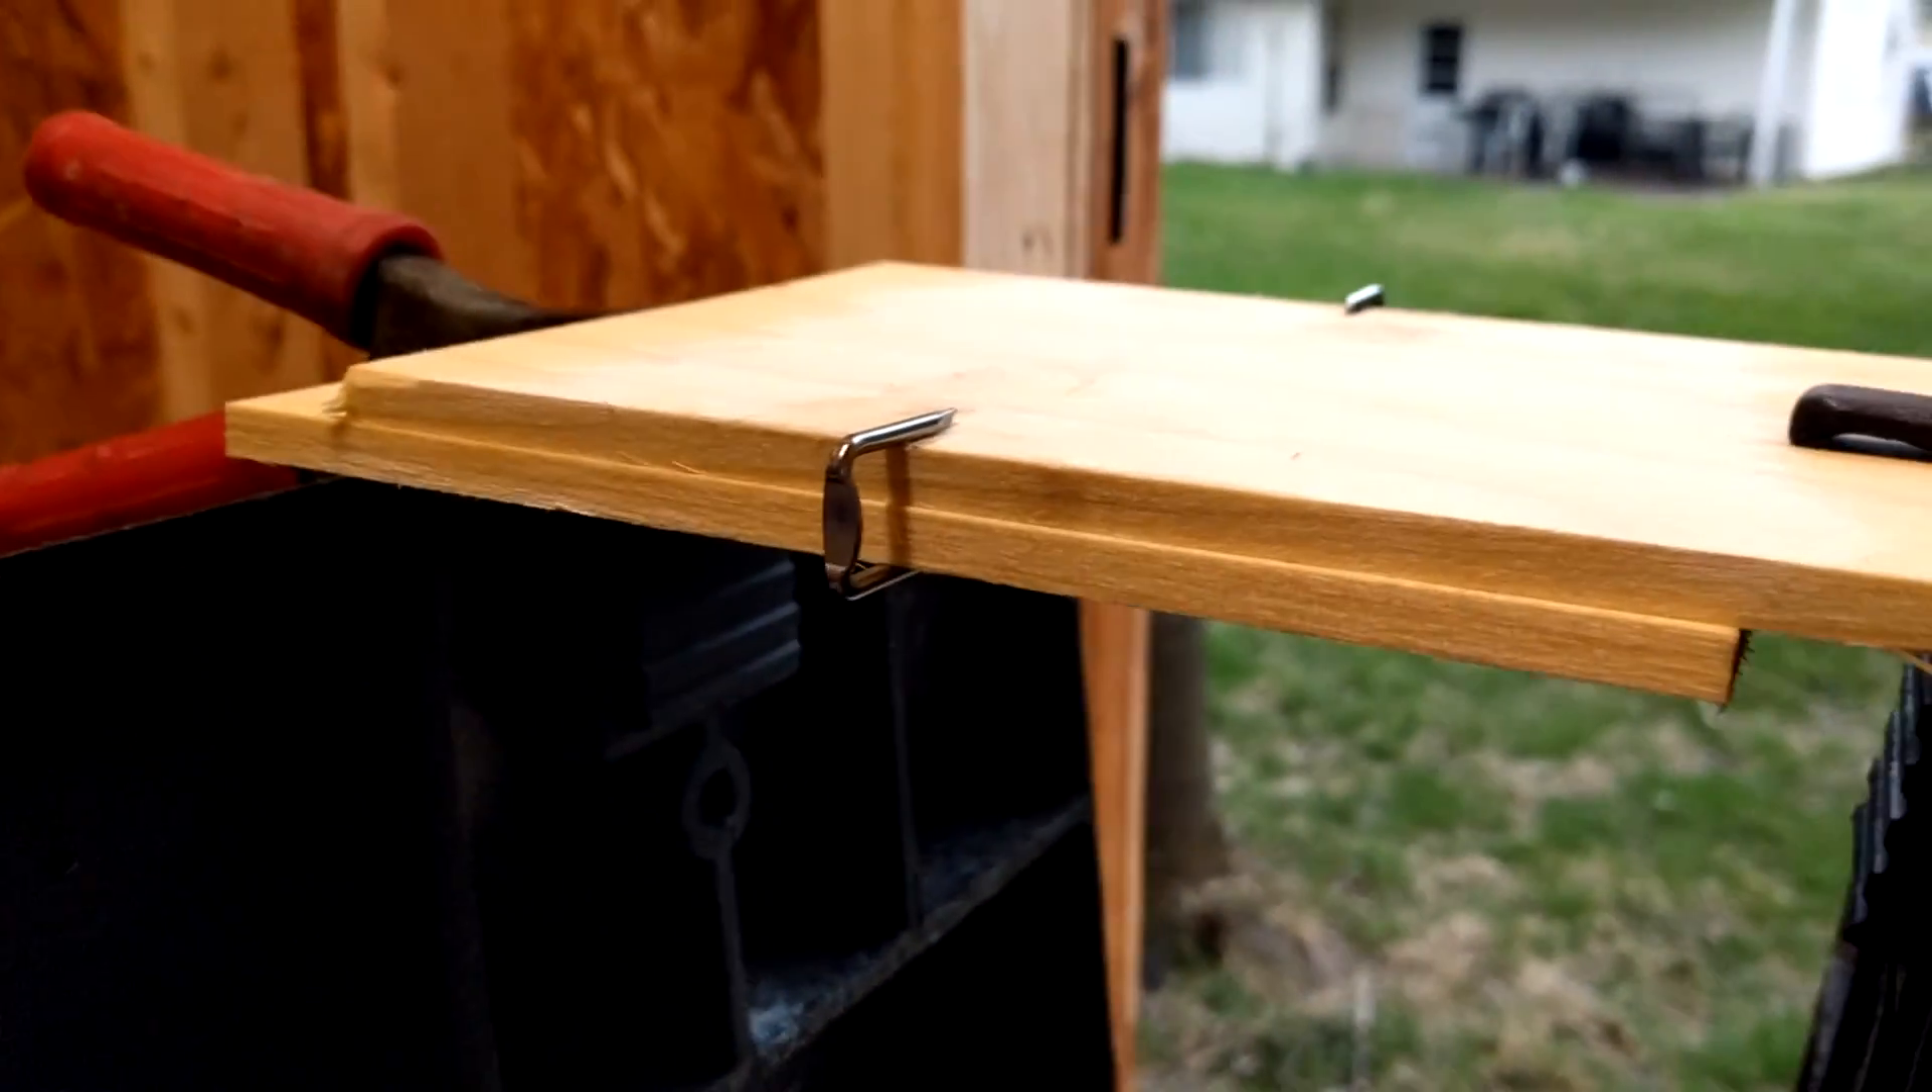Boards are offset just enough to get the clips and the only places I've wet are between the two boards where they touch.